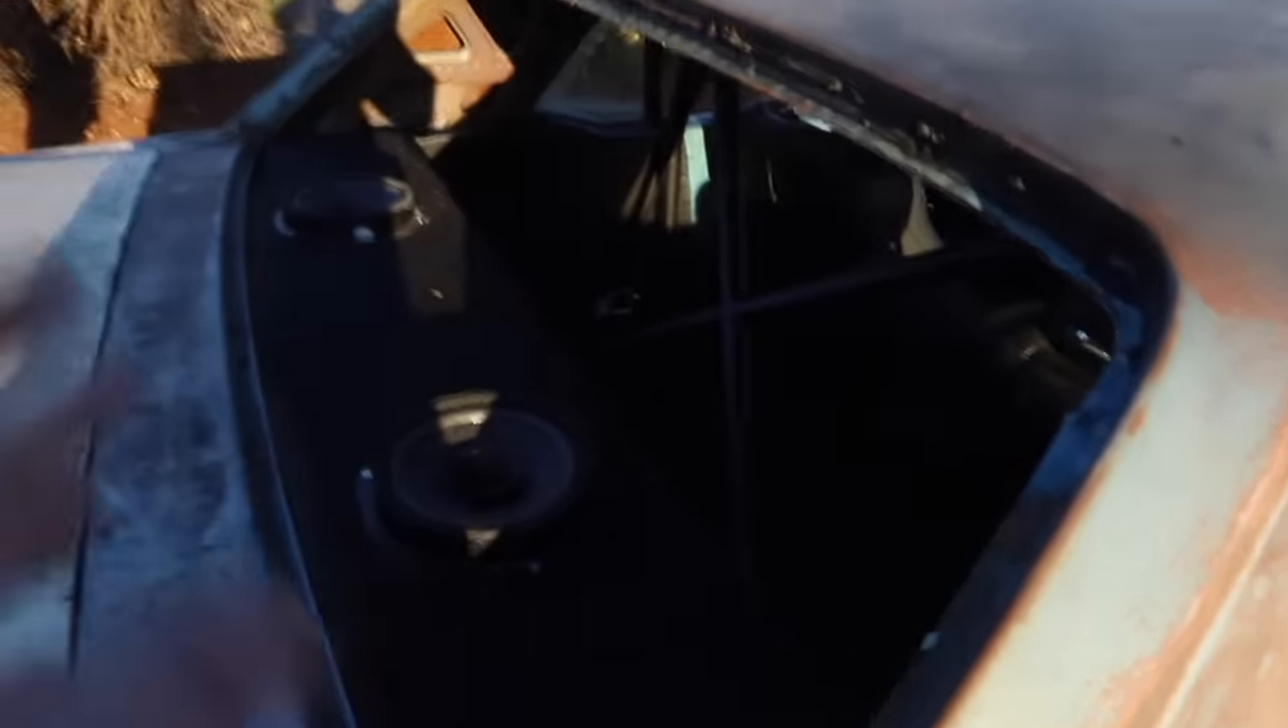Oscar accidentally broke the rear window out and we haven't been able to get our gasketing in yet.